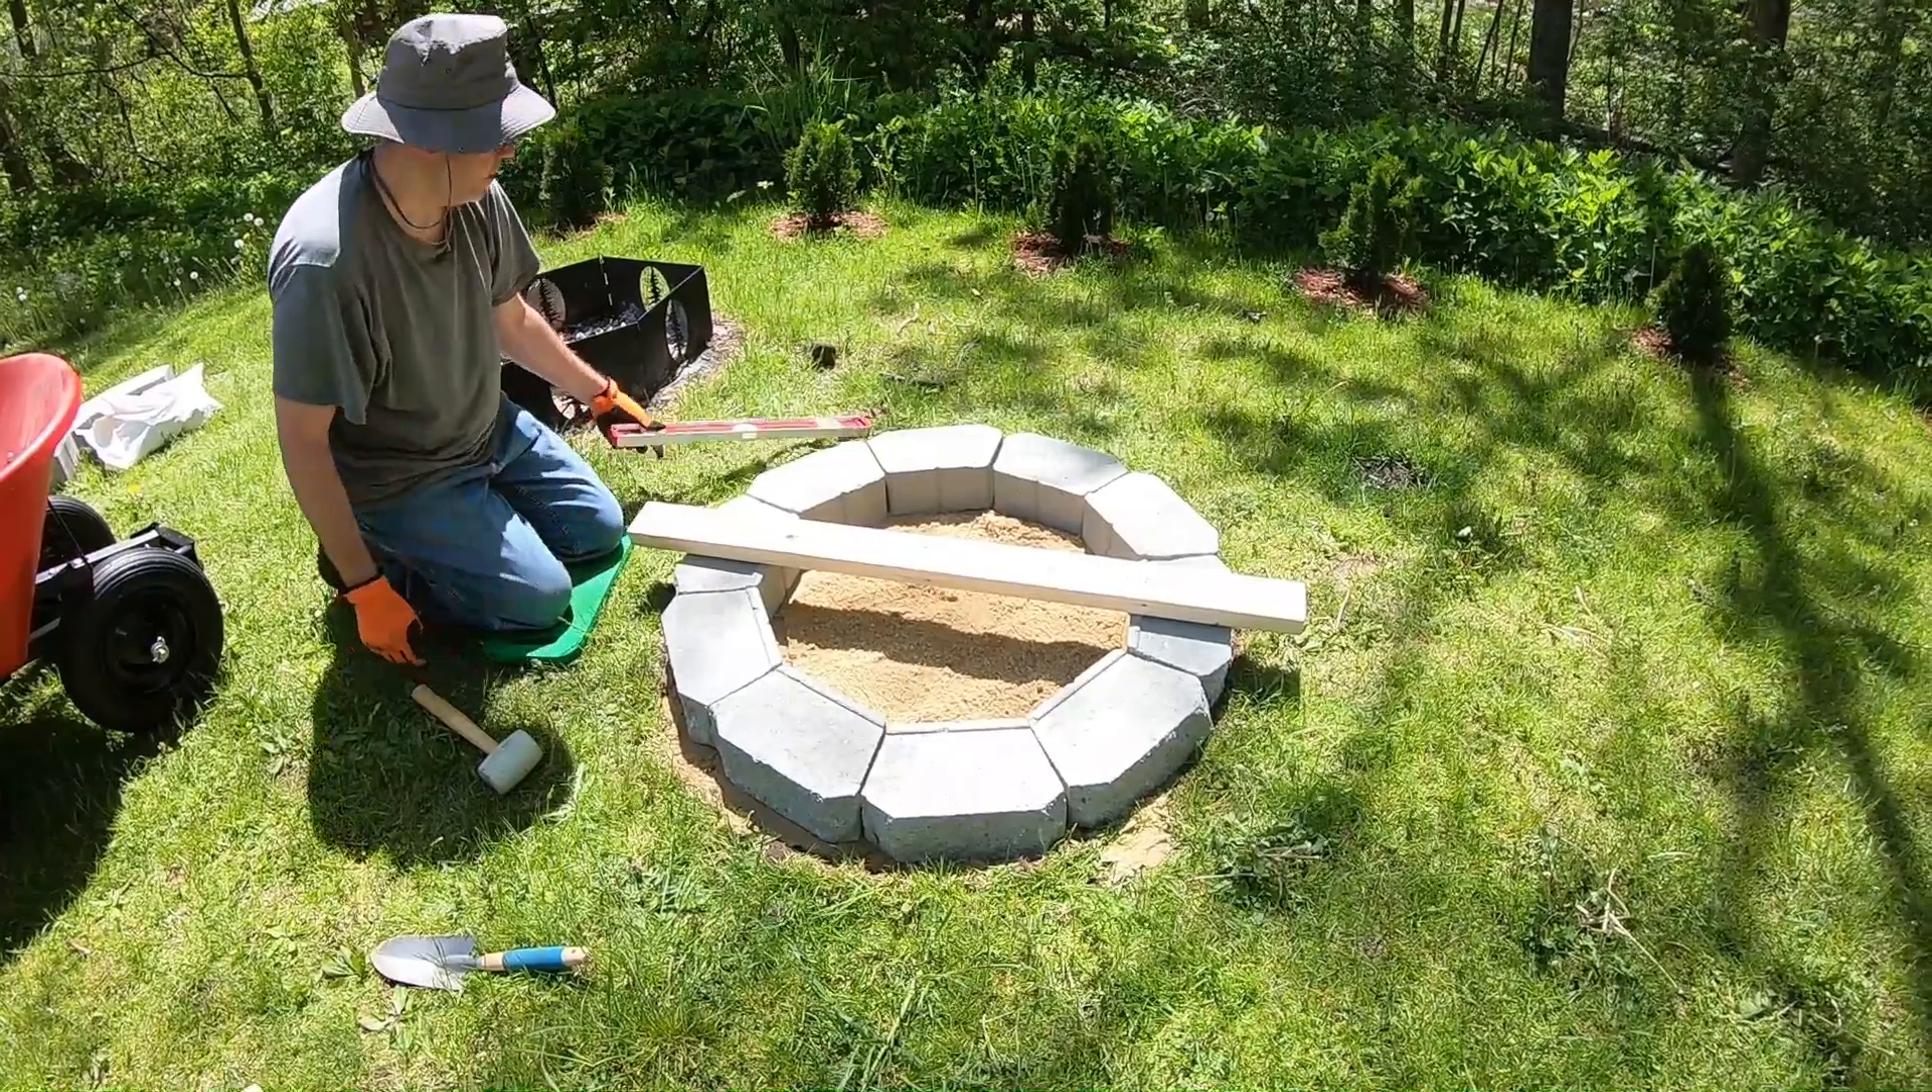Okay, well now we have the first layer or the first level of wall blocks down.